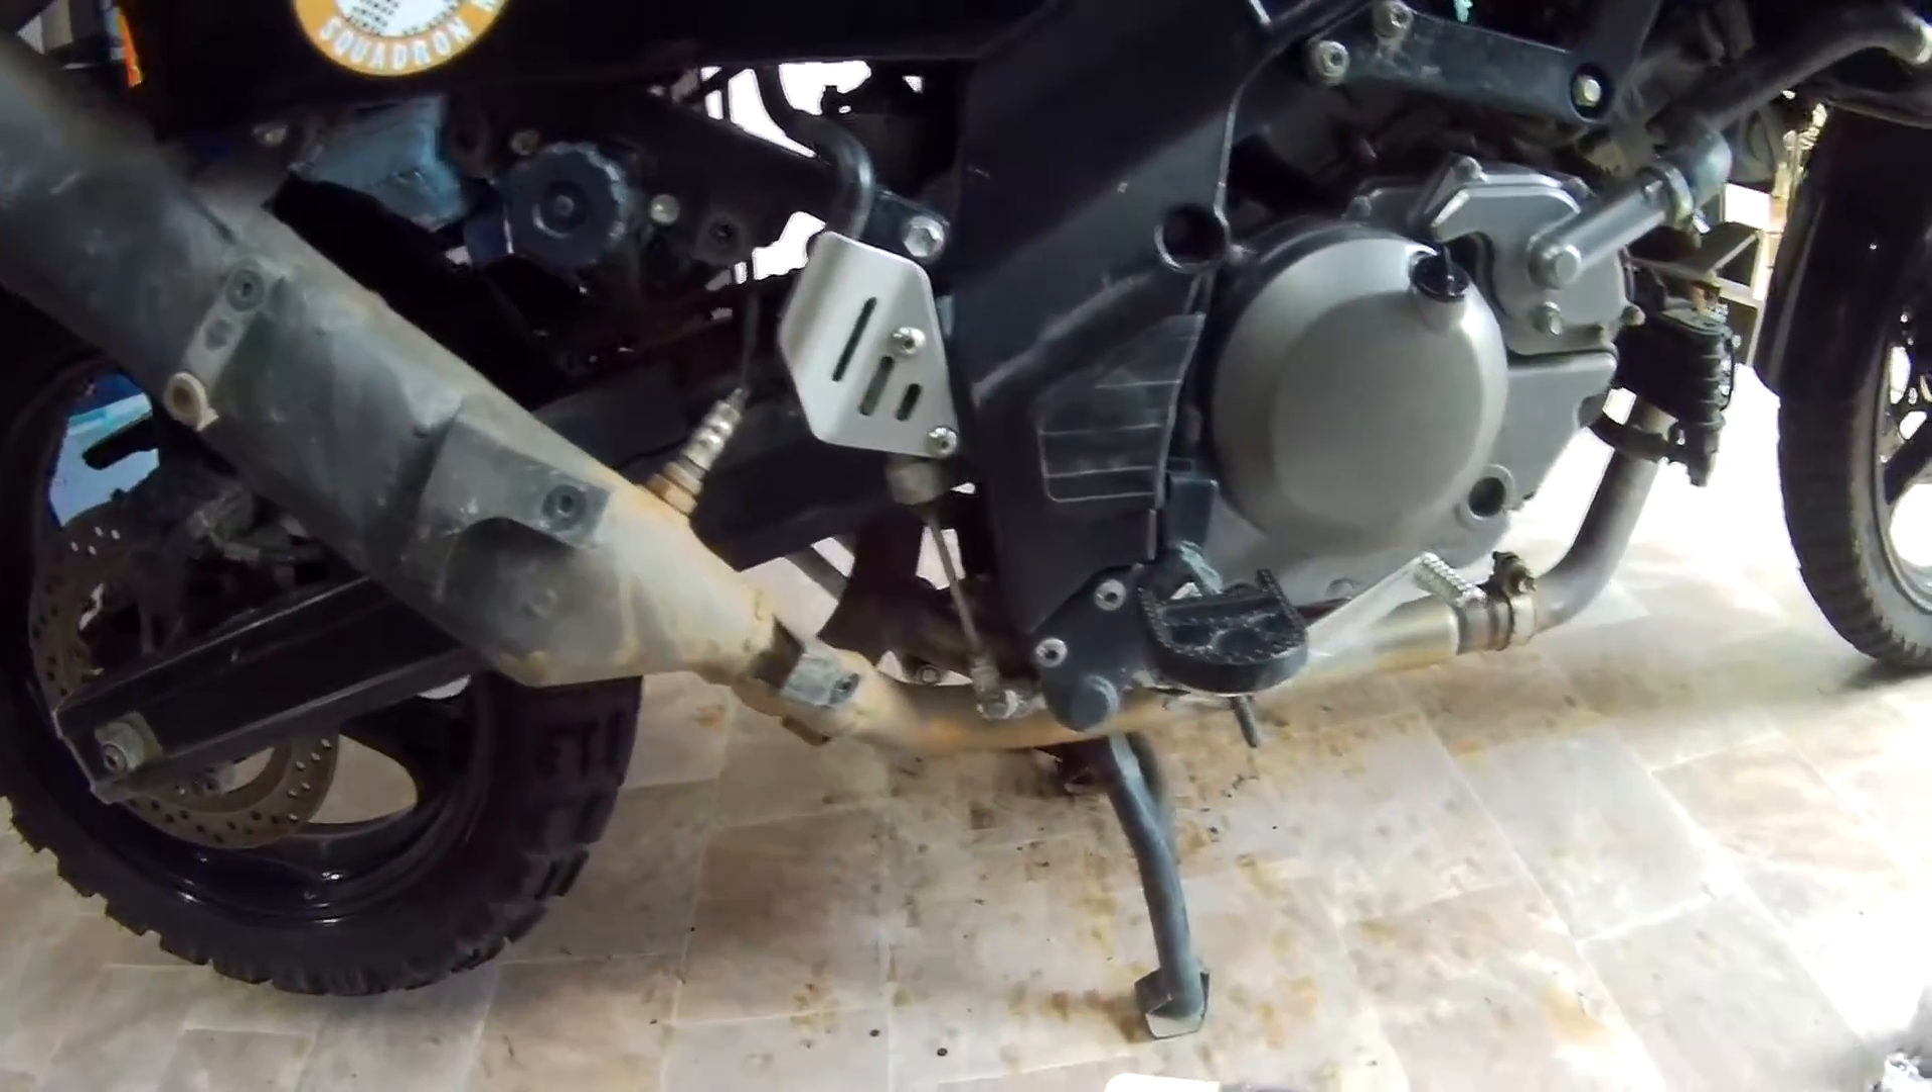Okay, well I've got most of the stuff off the bike at the moment except for the old pipe there.